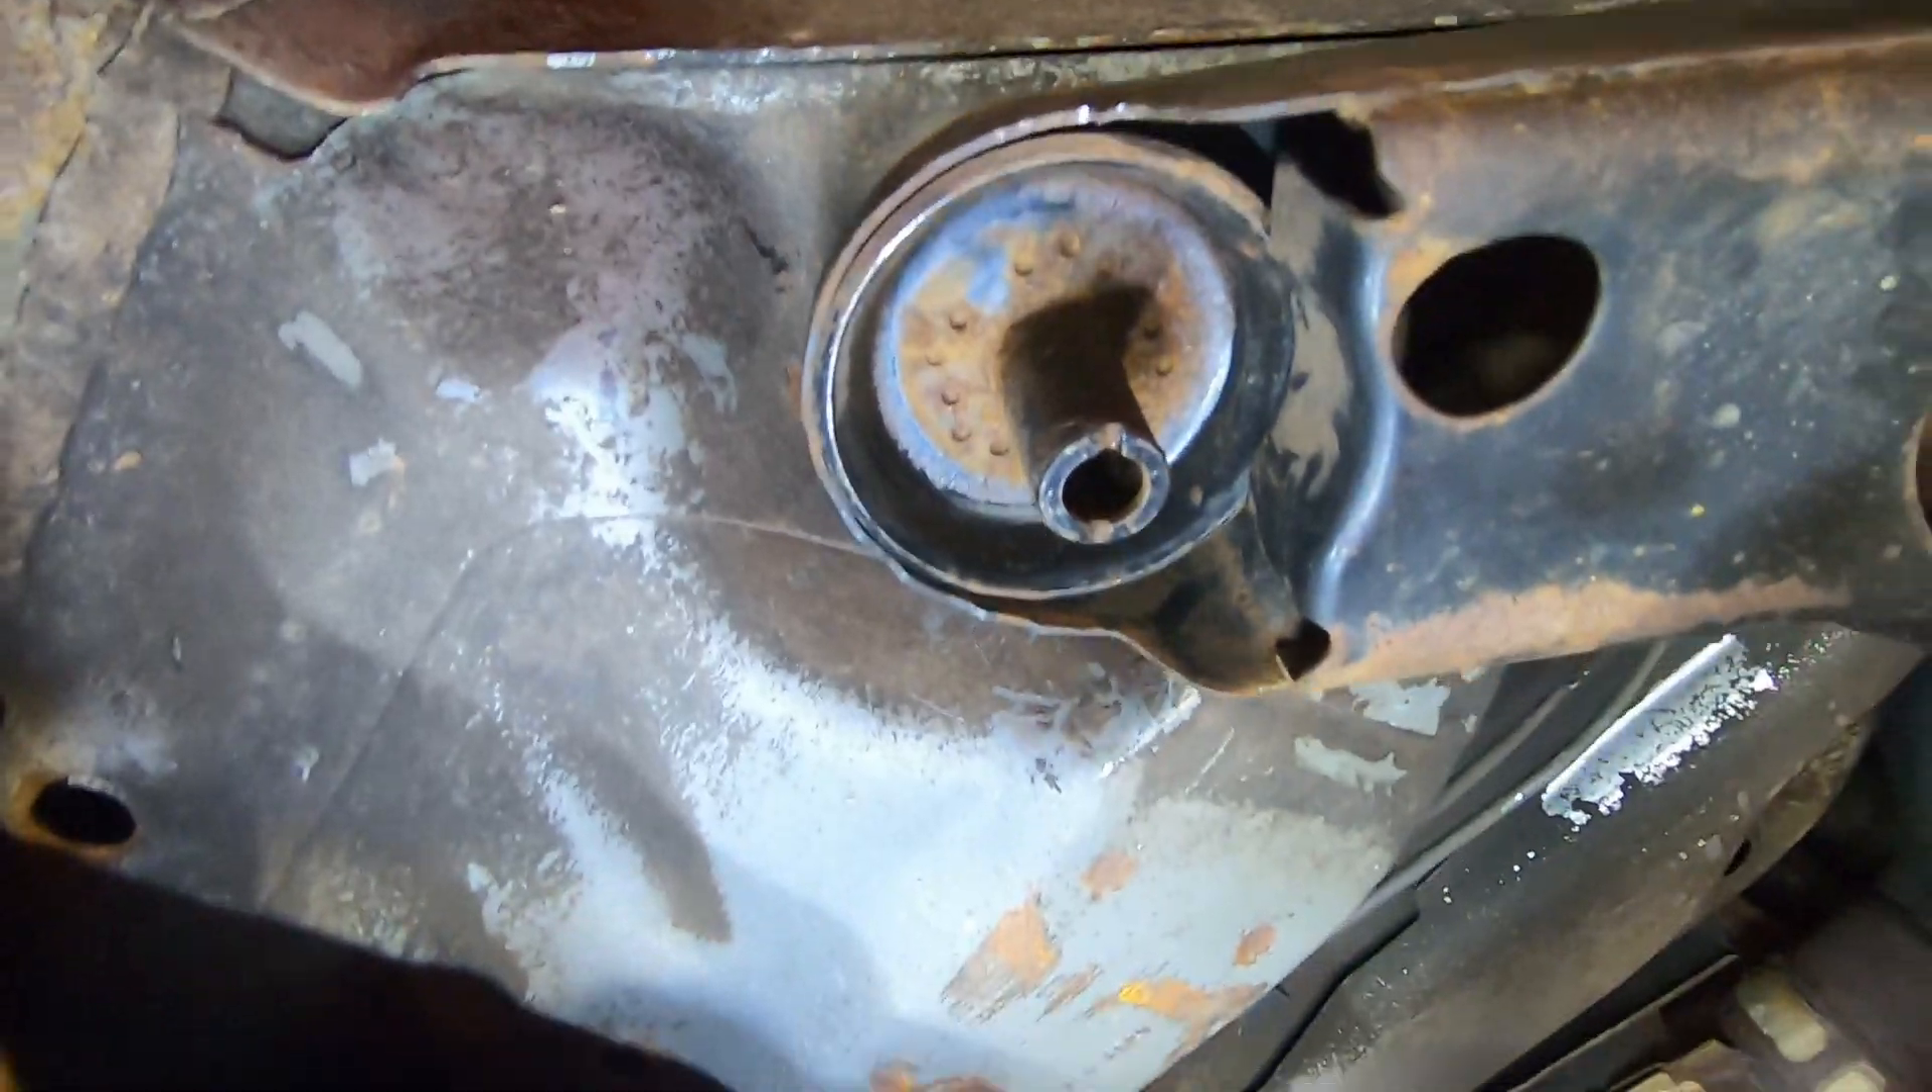It just so happens that the old cup from the top is the exact diameter of the outer subframe radius and if you look look how nicely that fits up in there.